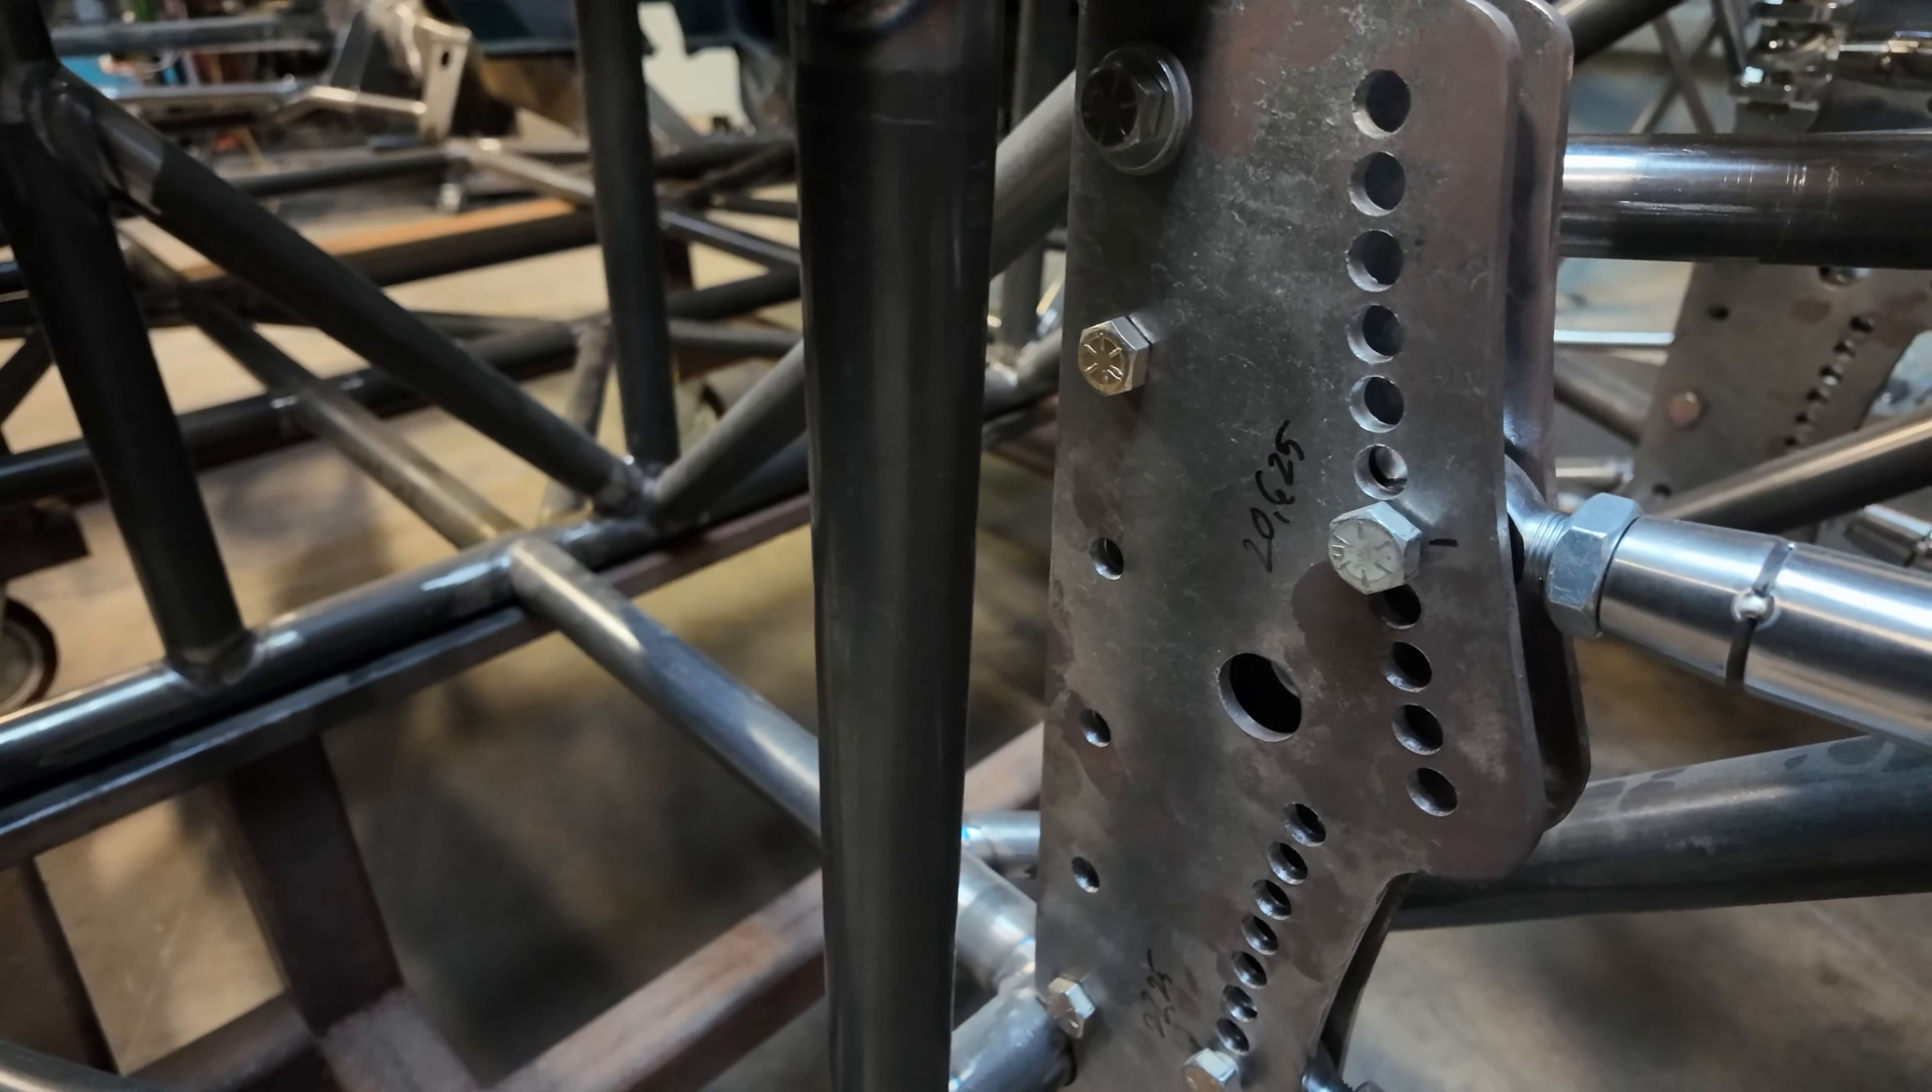Here's the chassis side bracket installed here.